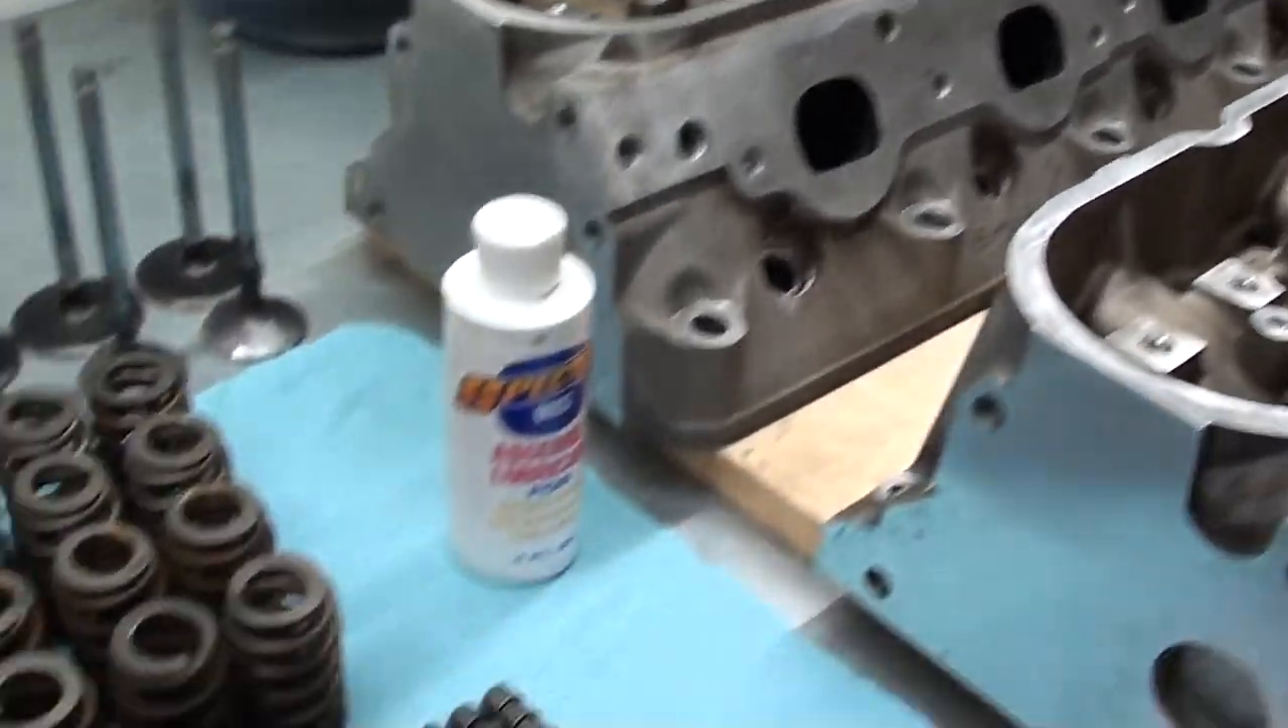While i got the heads off i went ahead and pulled a couple of the valves out.